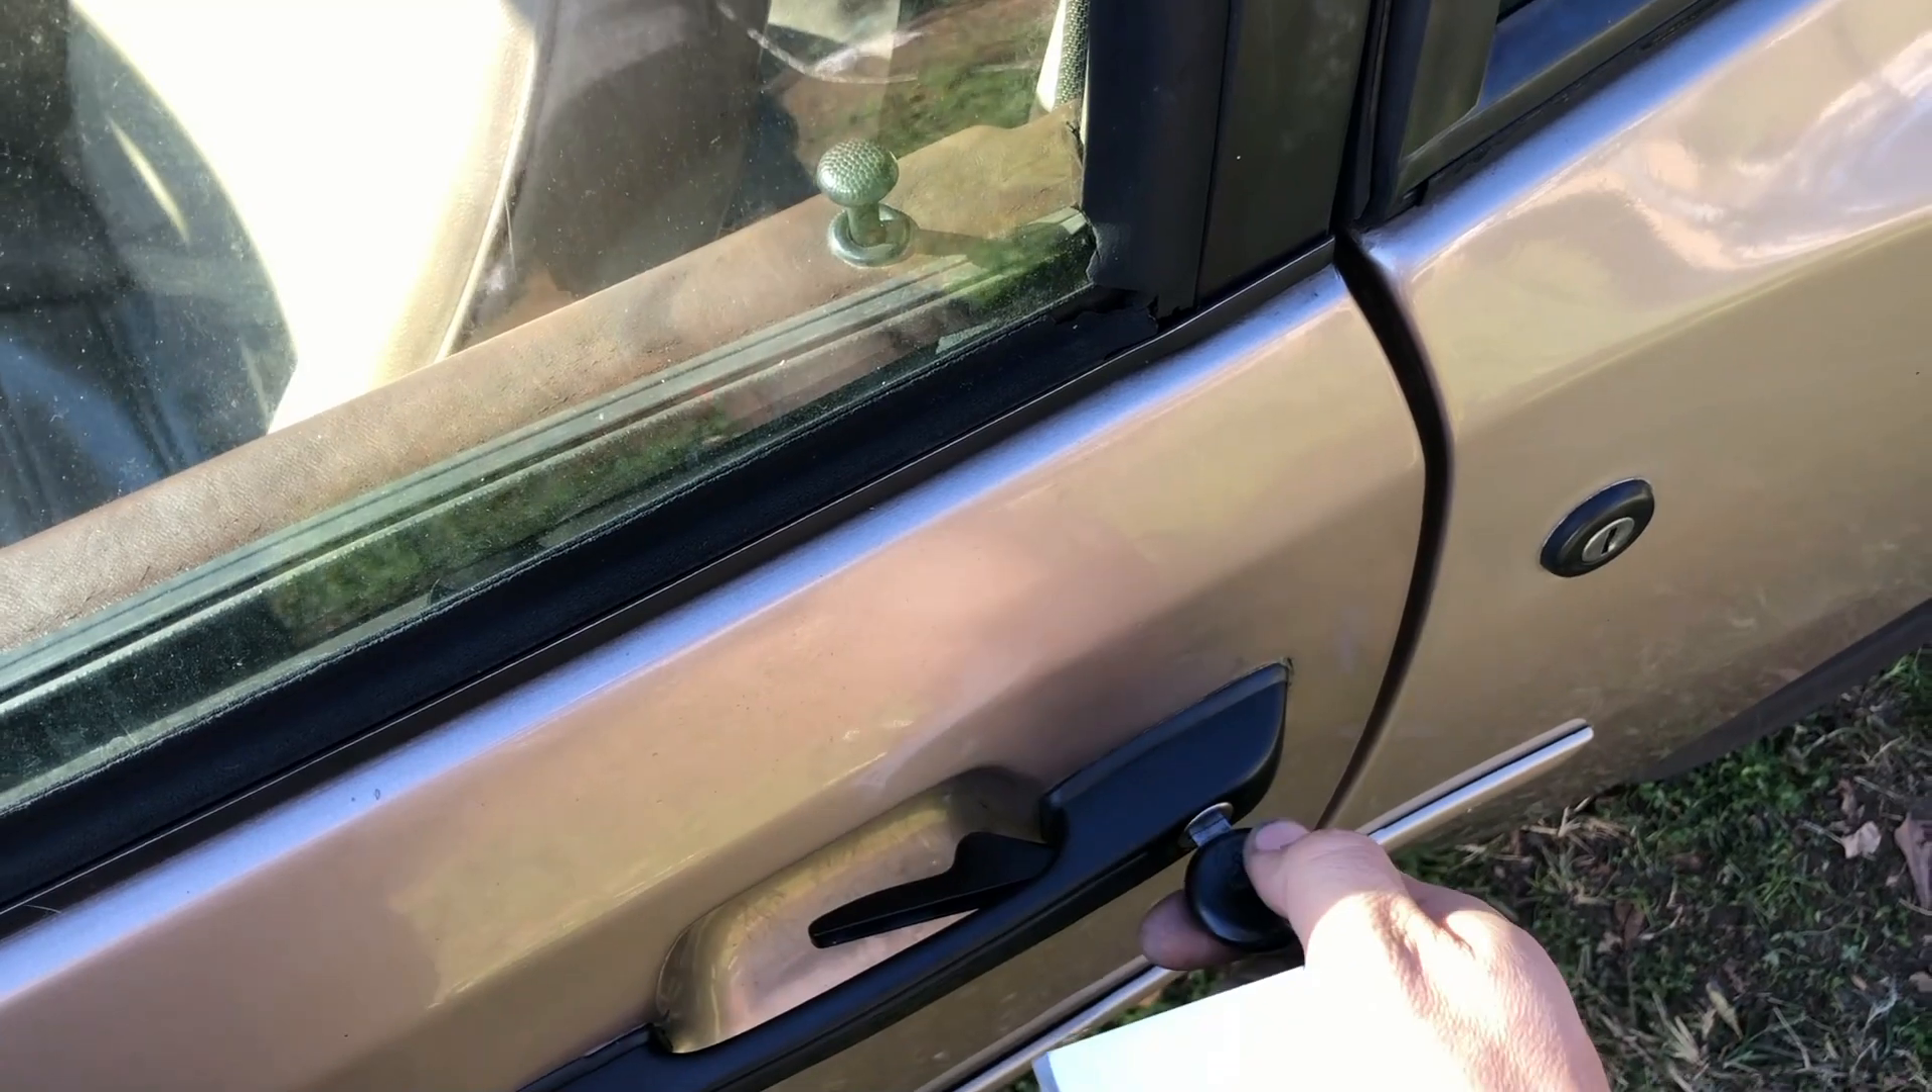All right guys I got the door handle back on.